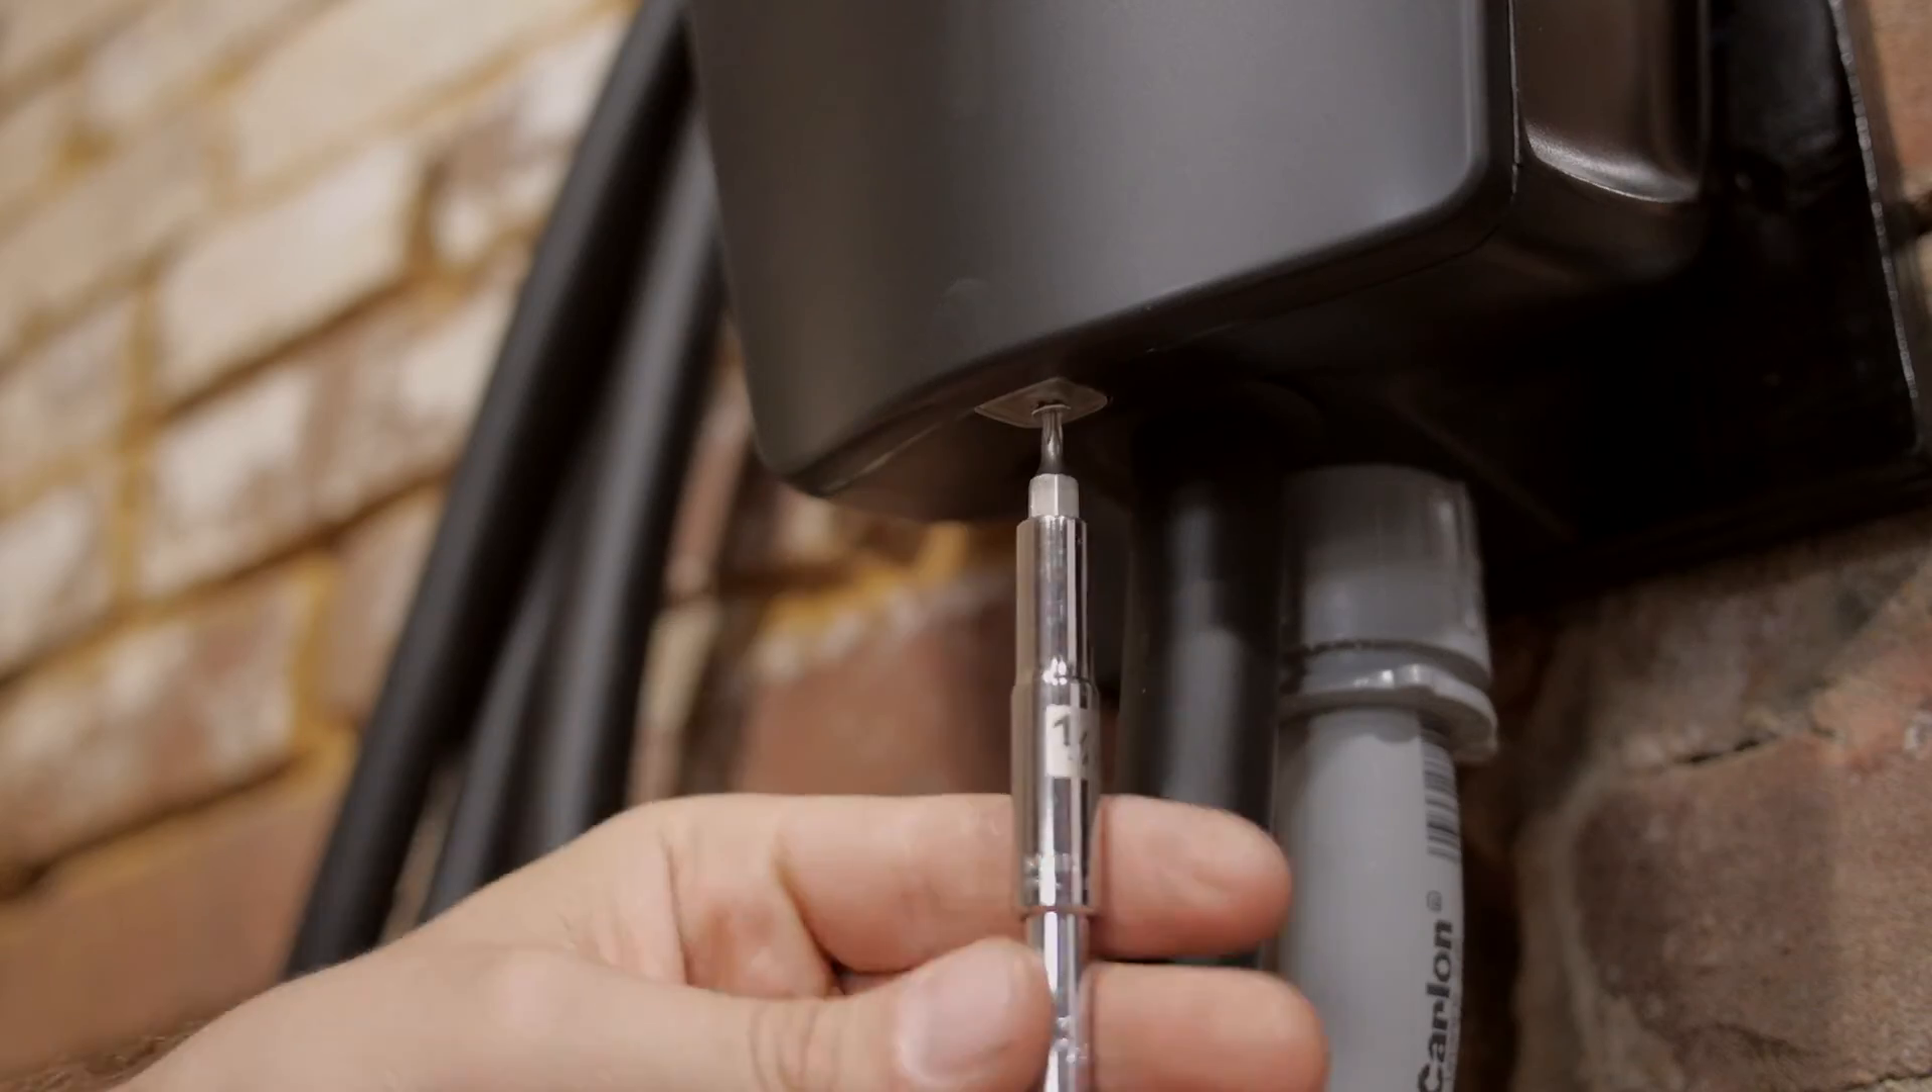Finally, the Elon Muskified front cover was clipped back on and secured by the single Torx screw at the bottom.